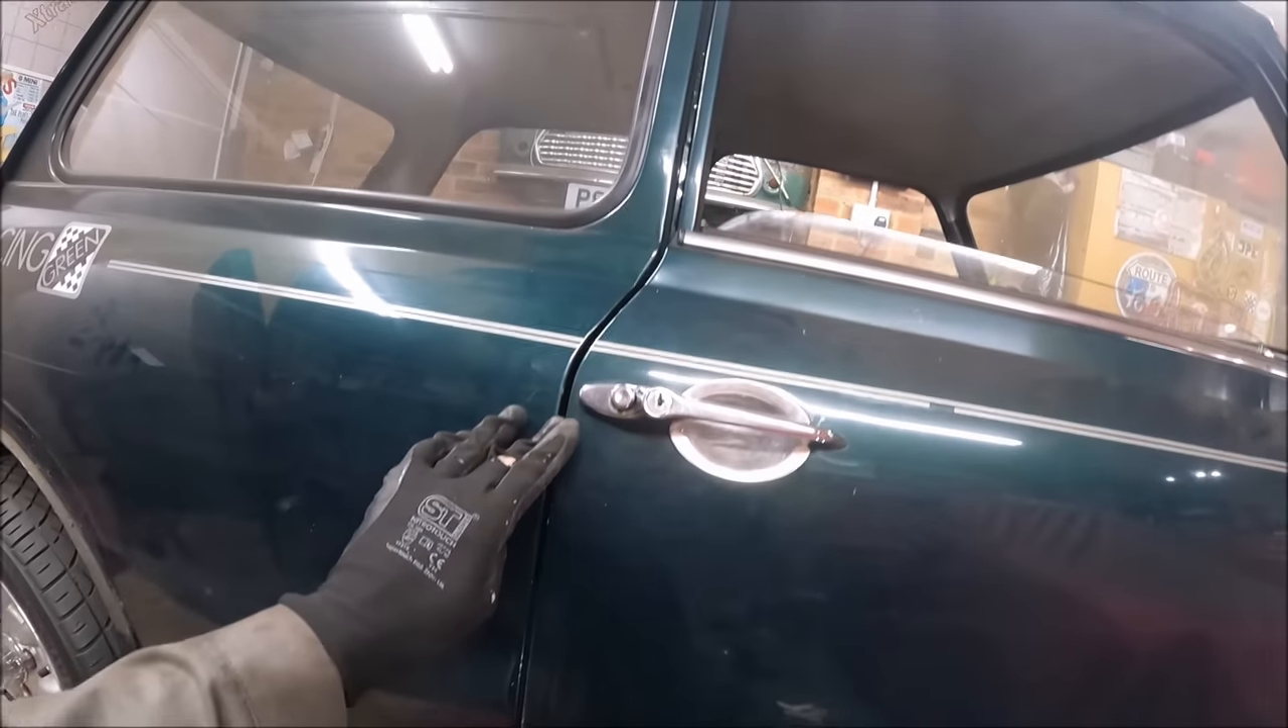Coach lines perfectly match up. Door gap around here is fine.